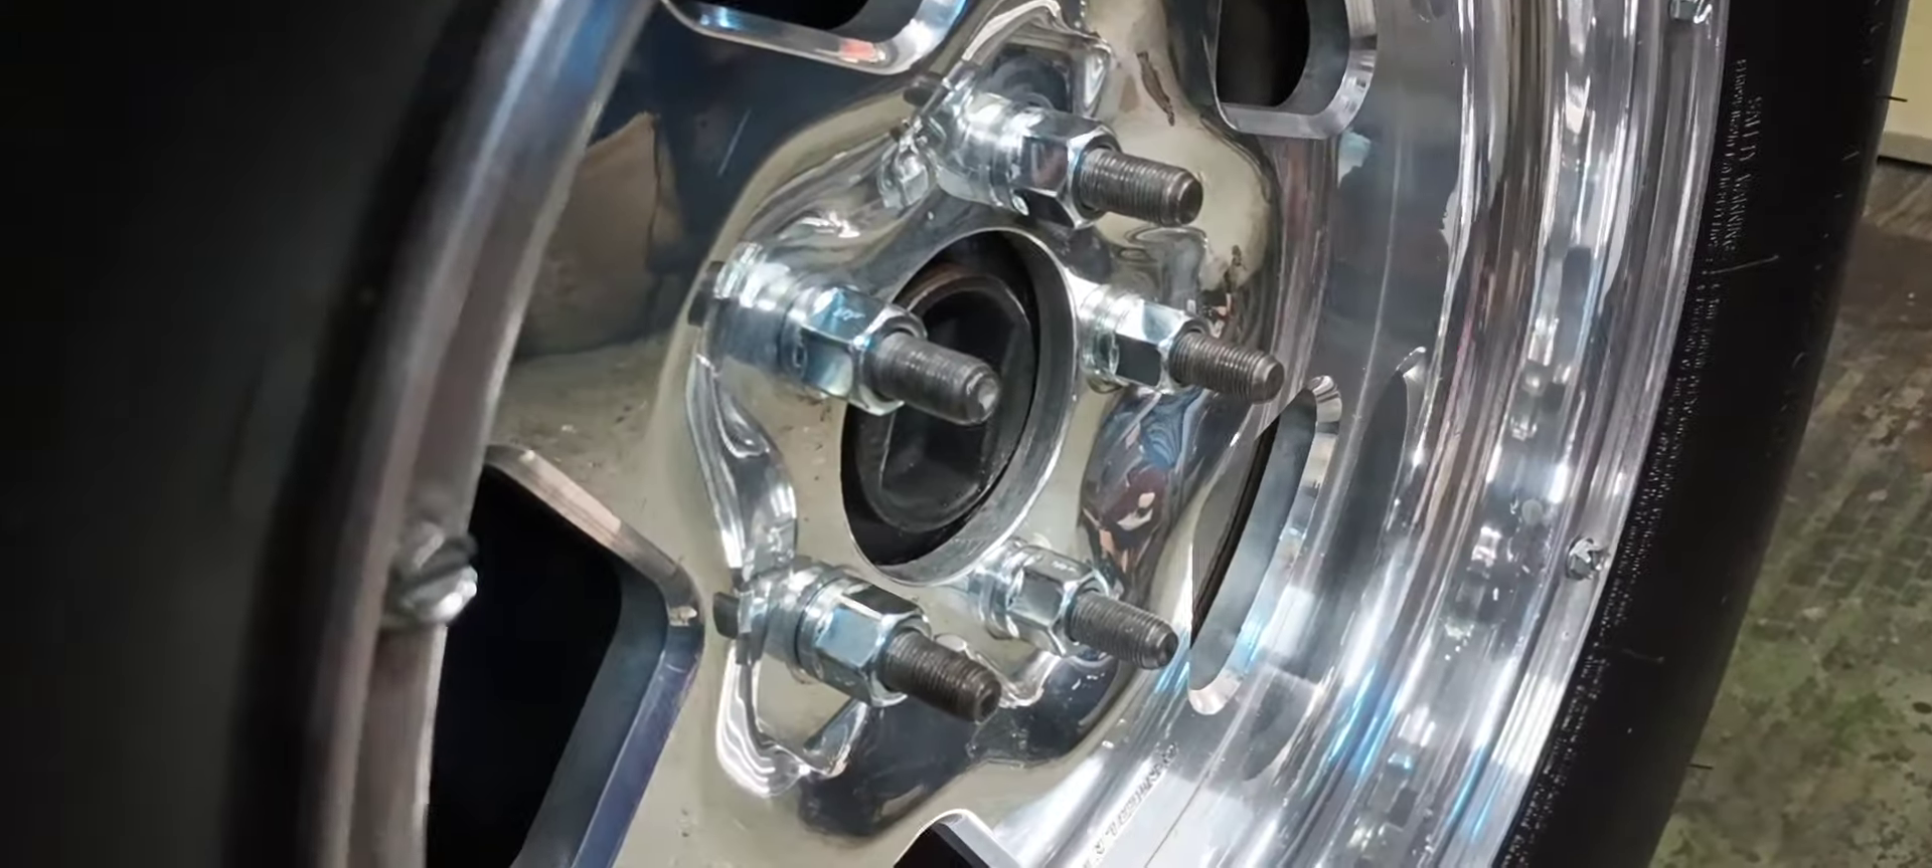As you can see, we have more than plenty of thread engagement now.